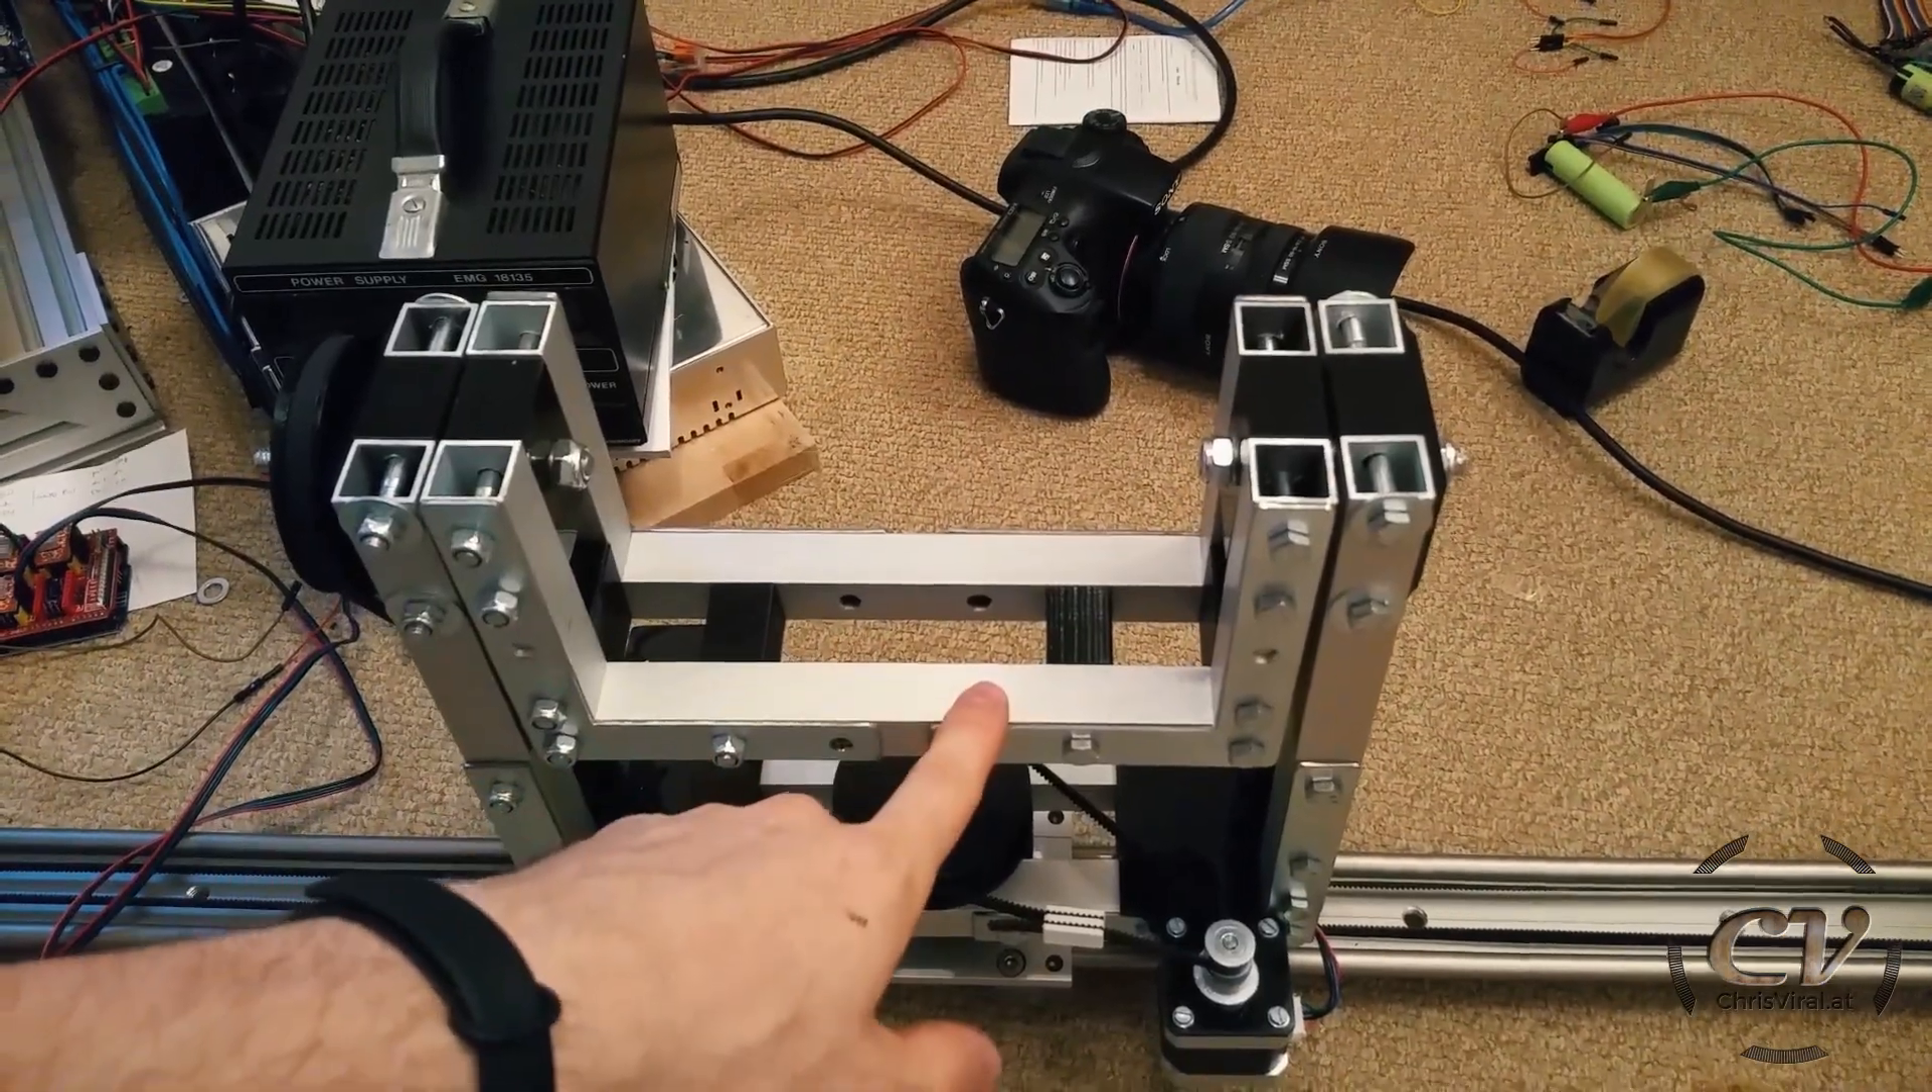It's actually working Which is awesome So the slider the mechanical part is done Except for the camera mount.